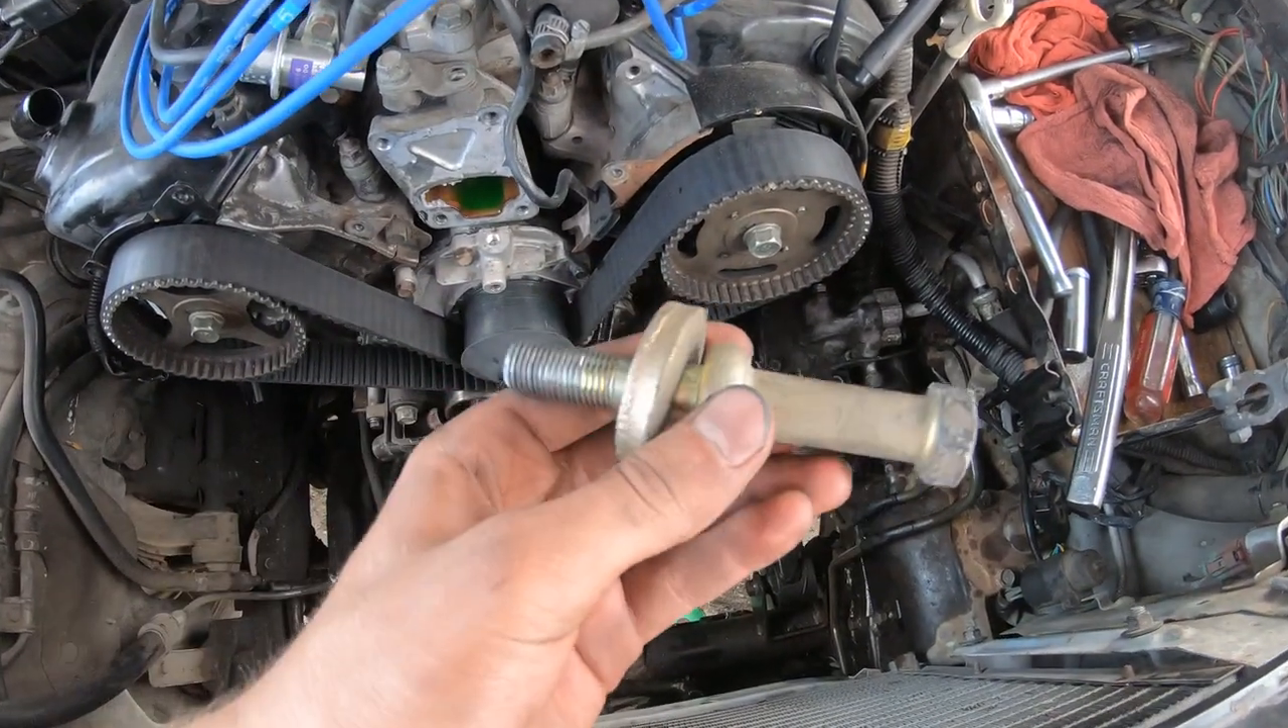All right I just got the crank bolt out it had the old style which is defective and can snap.